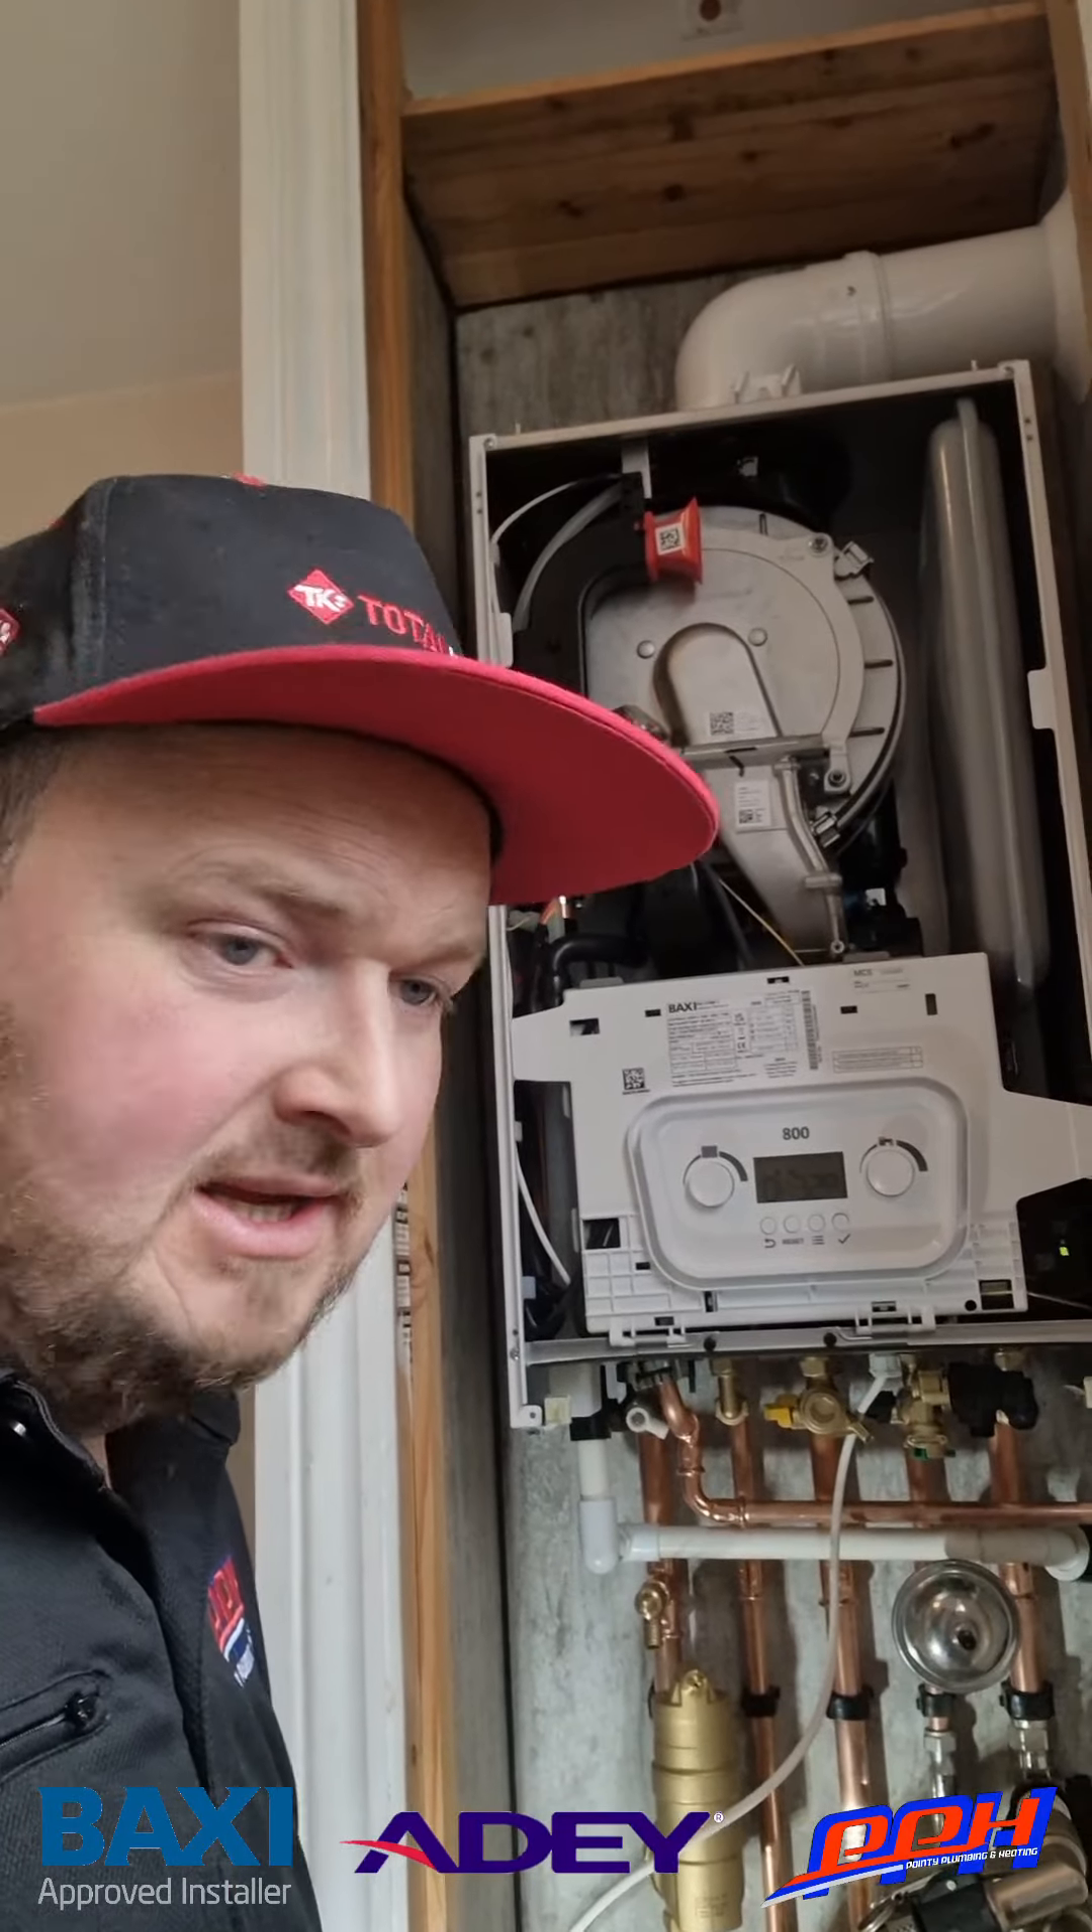We've not got the front on the boiler and yet that's obviously ramping up to maximum and it's very quiet.